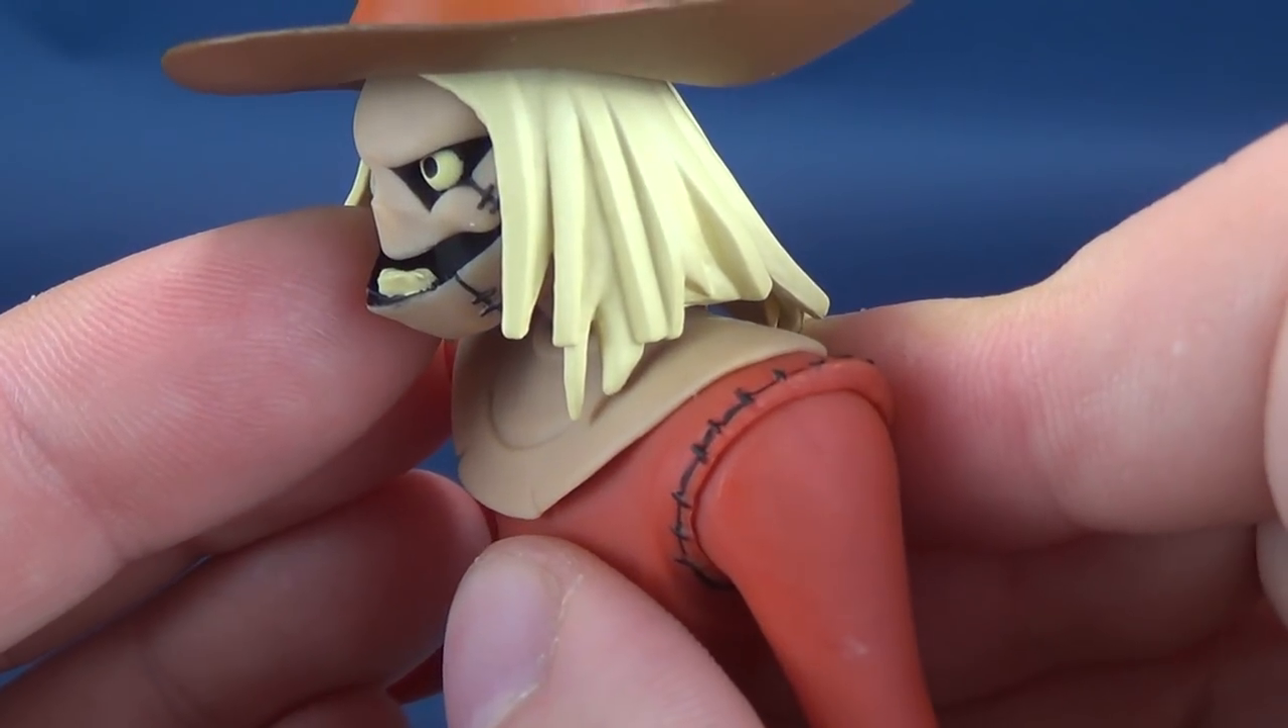There's a visible gap between the bottom jaw and the top jaw.